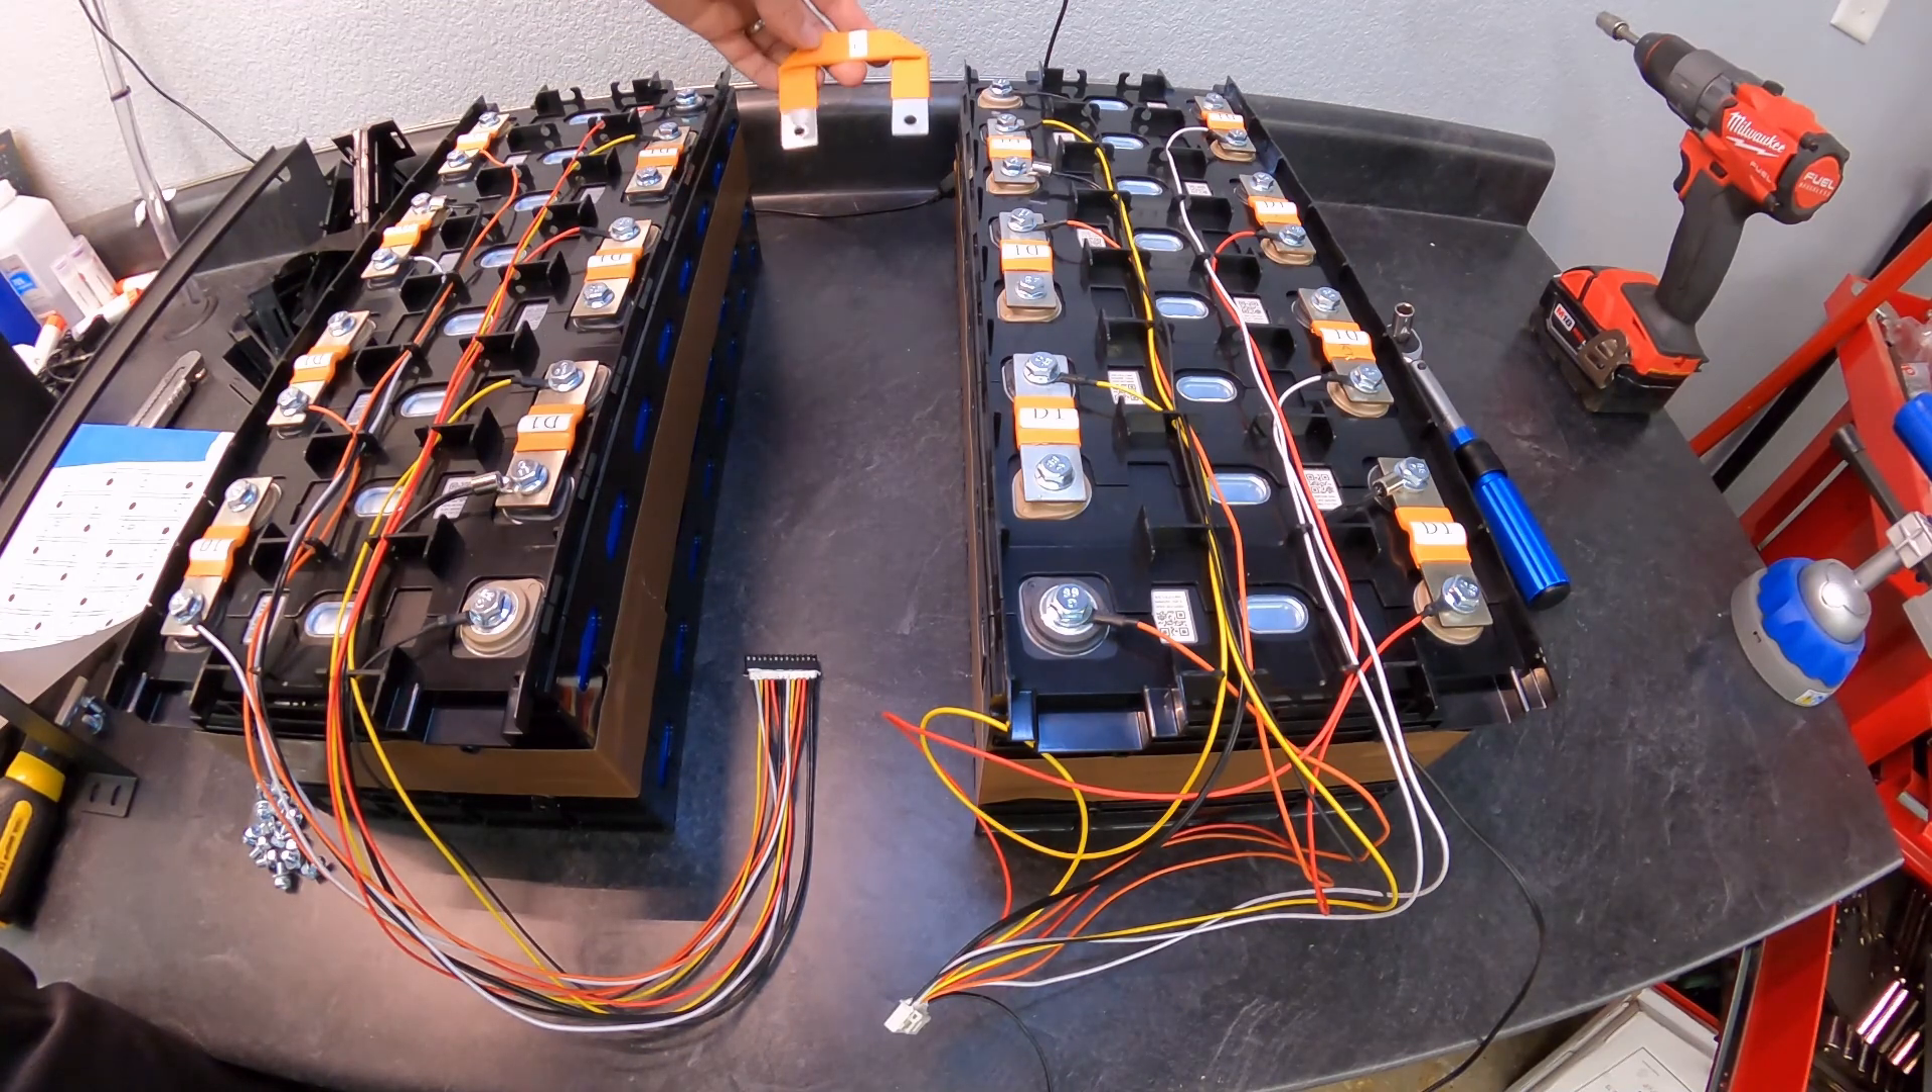I haven't connected these two packs yet but when they do connect they're gonna go you know with this post to this post and then we'll have a 48 volt pack.